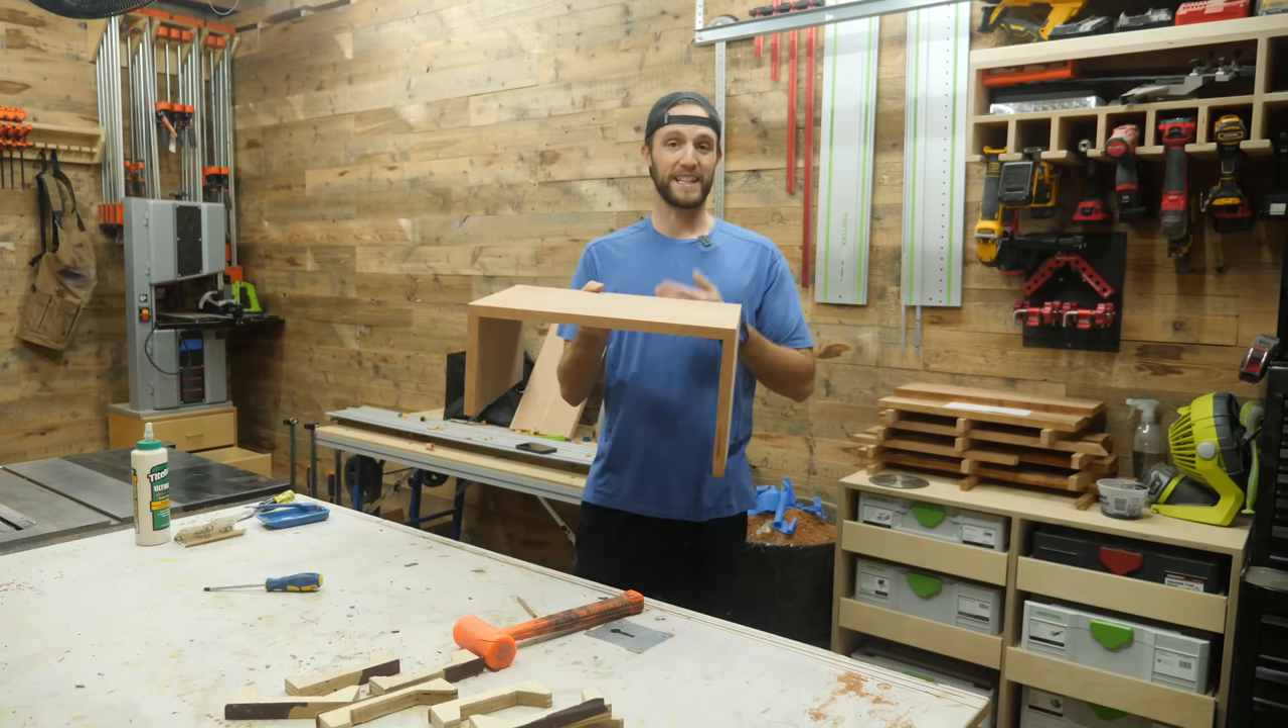So with the glue cured and taken out of the clamps, this is what the bedside table looks like now.